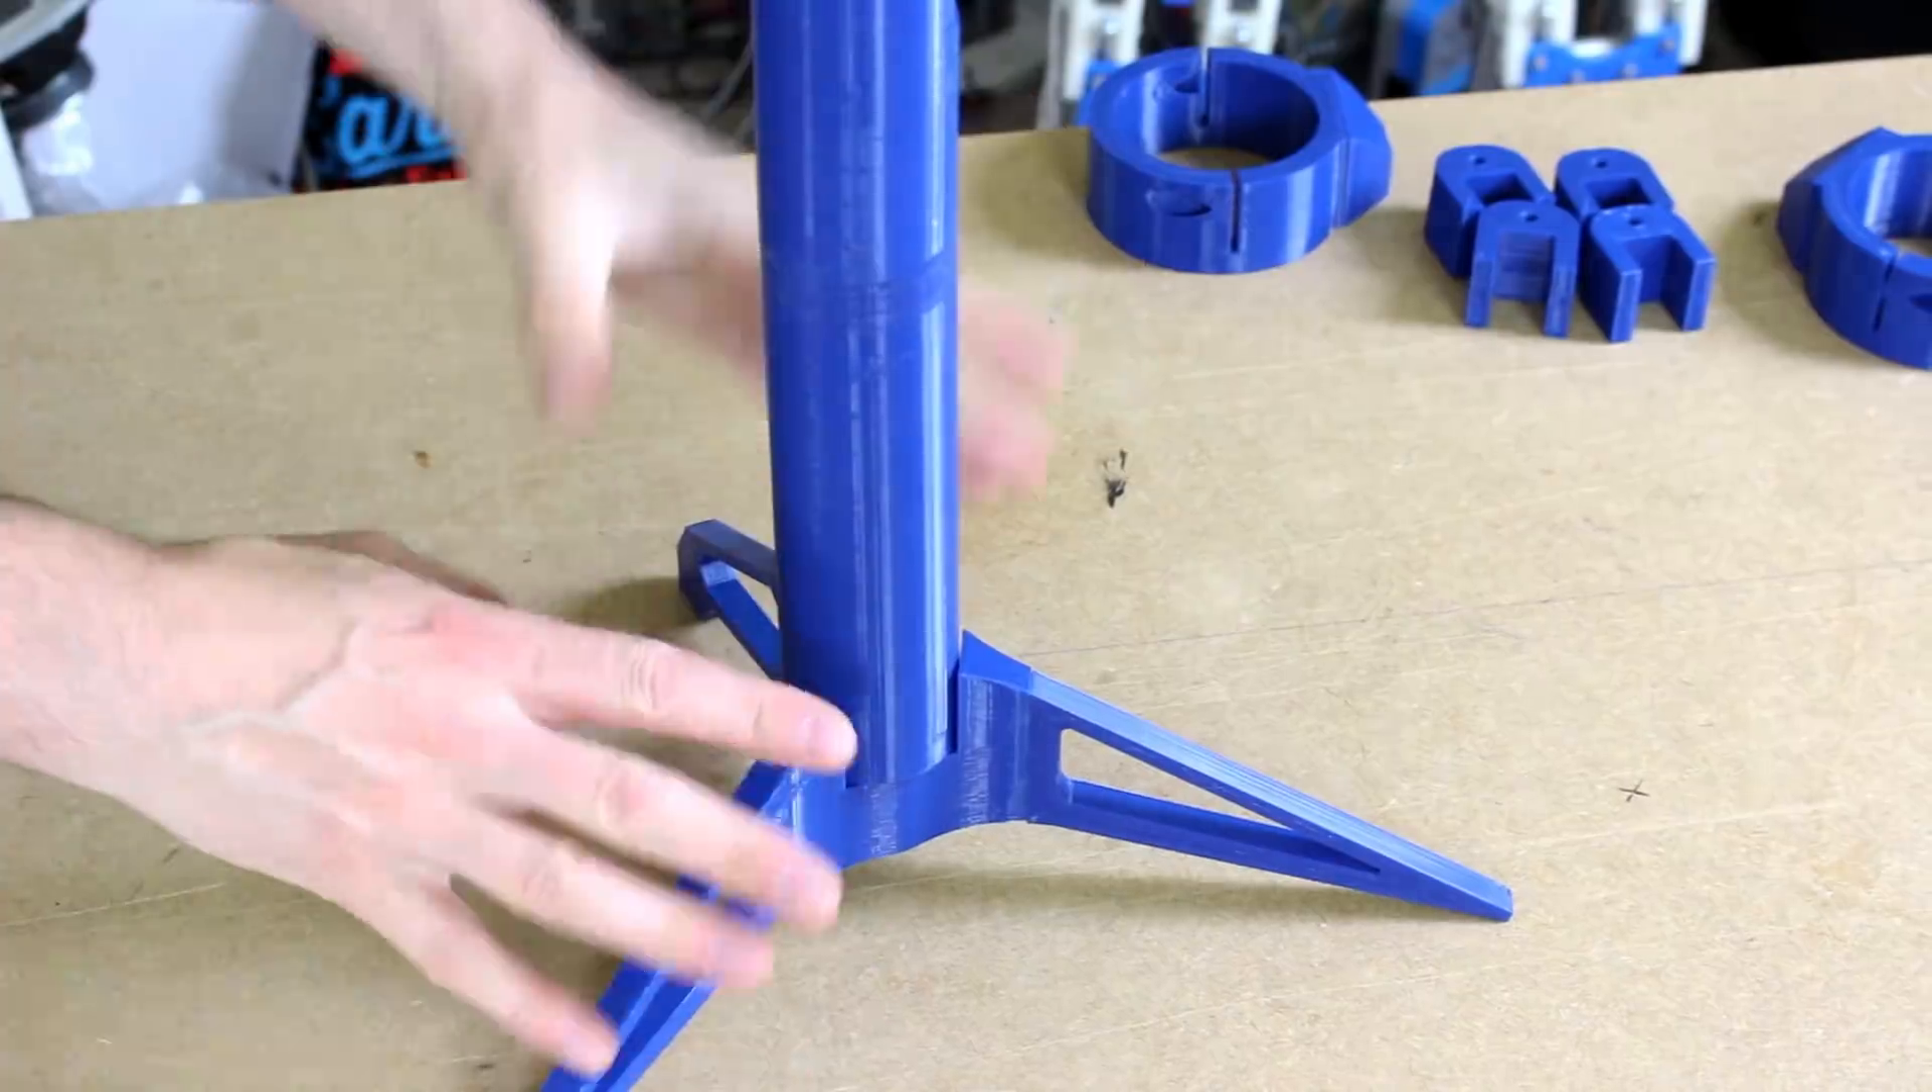Right, so I've got a stand for the rocket, so that plugs in there now.